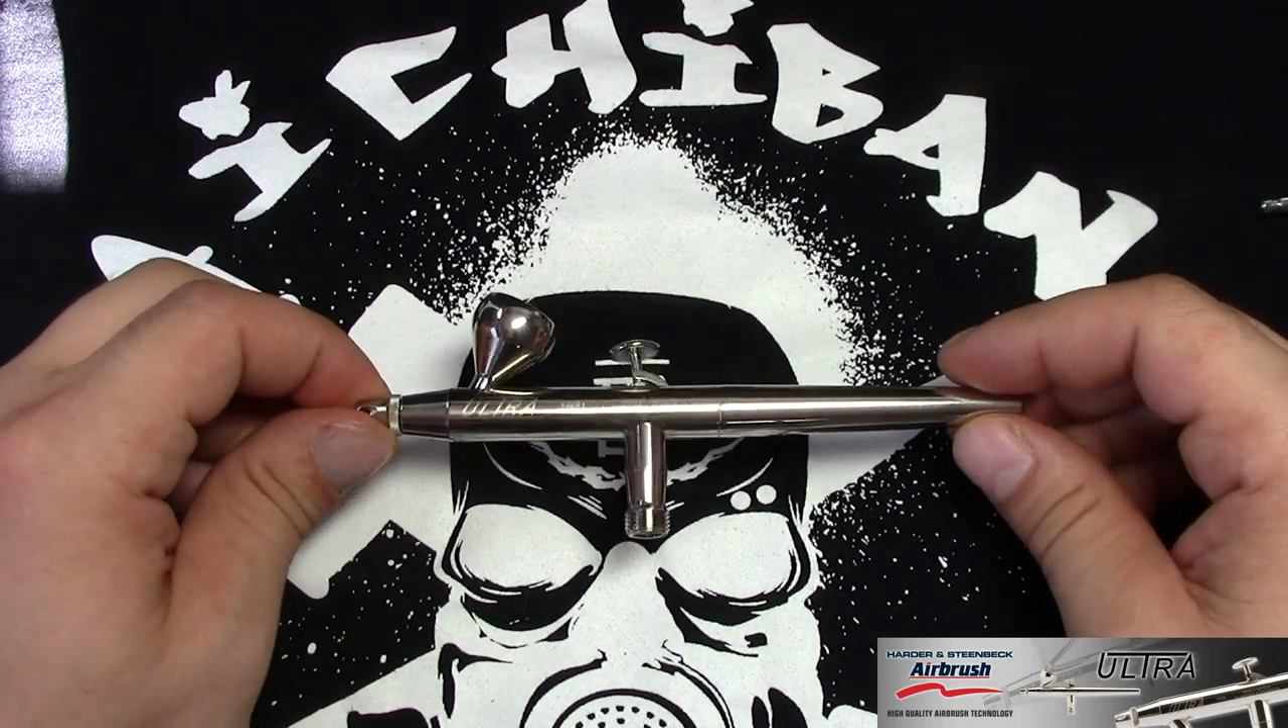And here you go. So here you have the whole airbrush put back together.